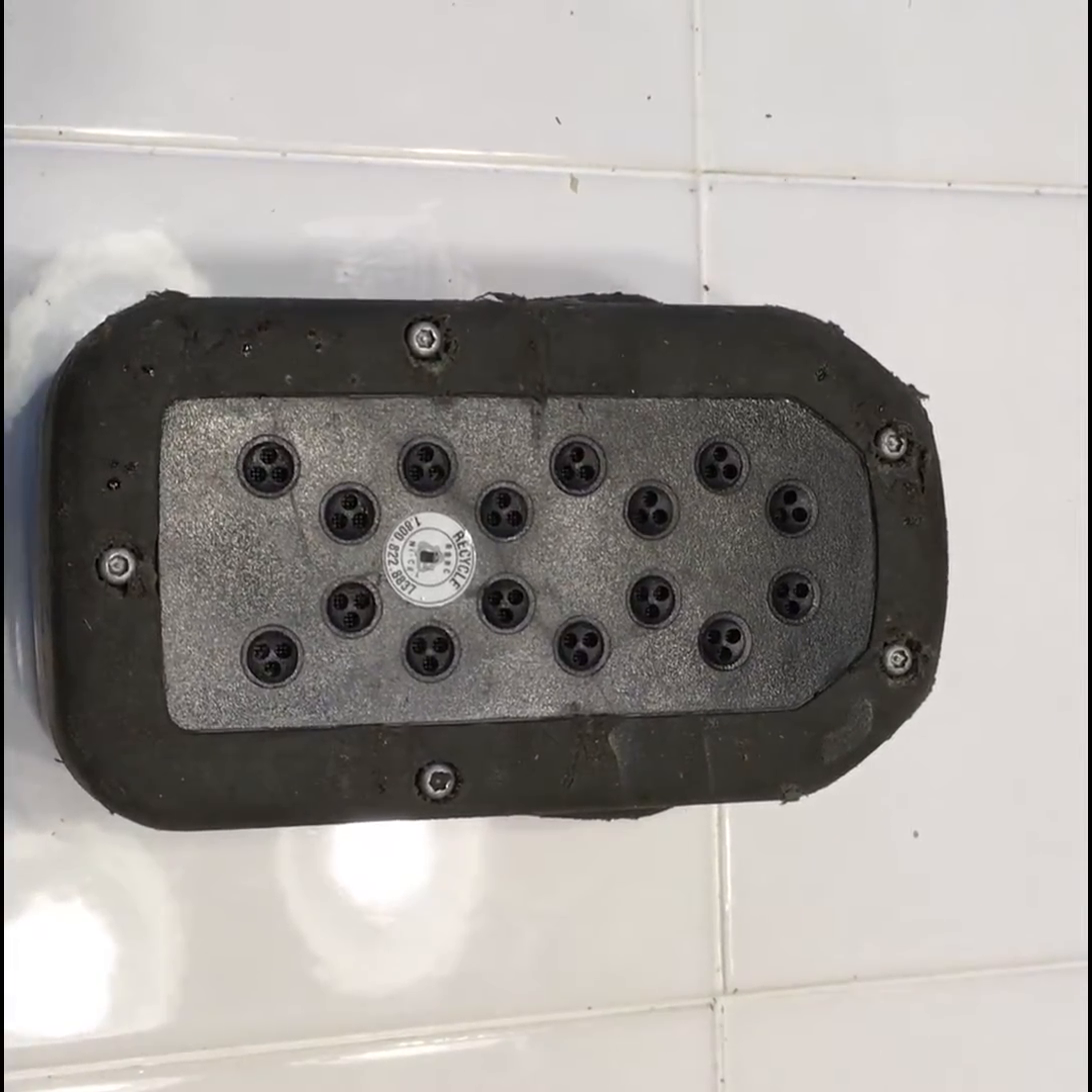So as you can see the five screws are there and now I will proceed to just go ahead and pull those out the rest of the way and then I will come right back to you.